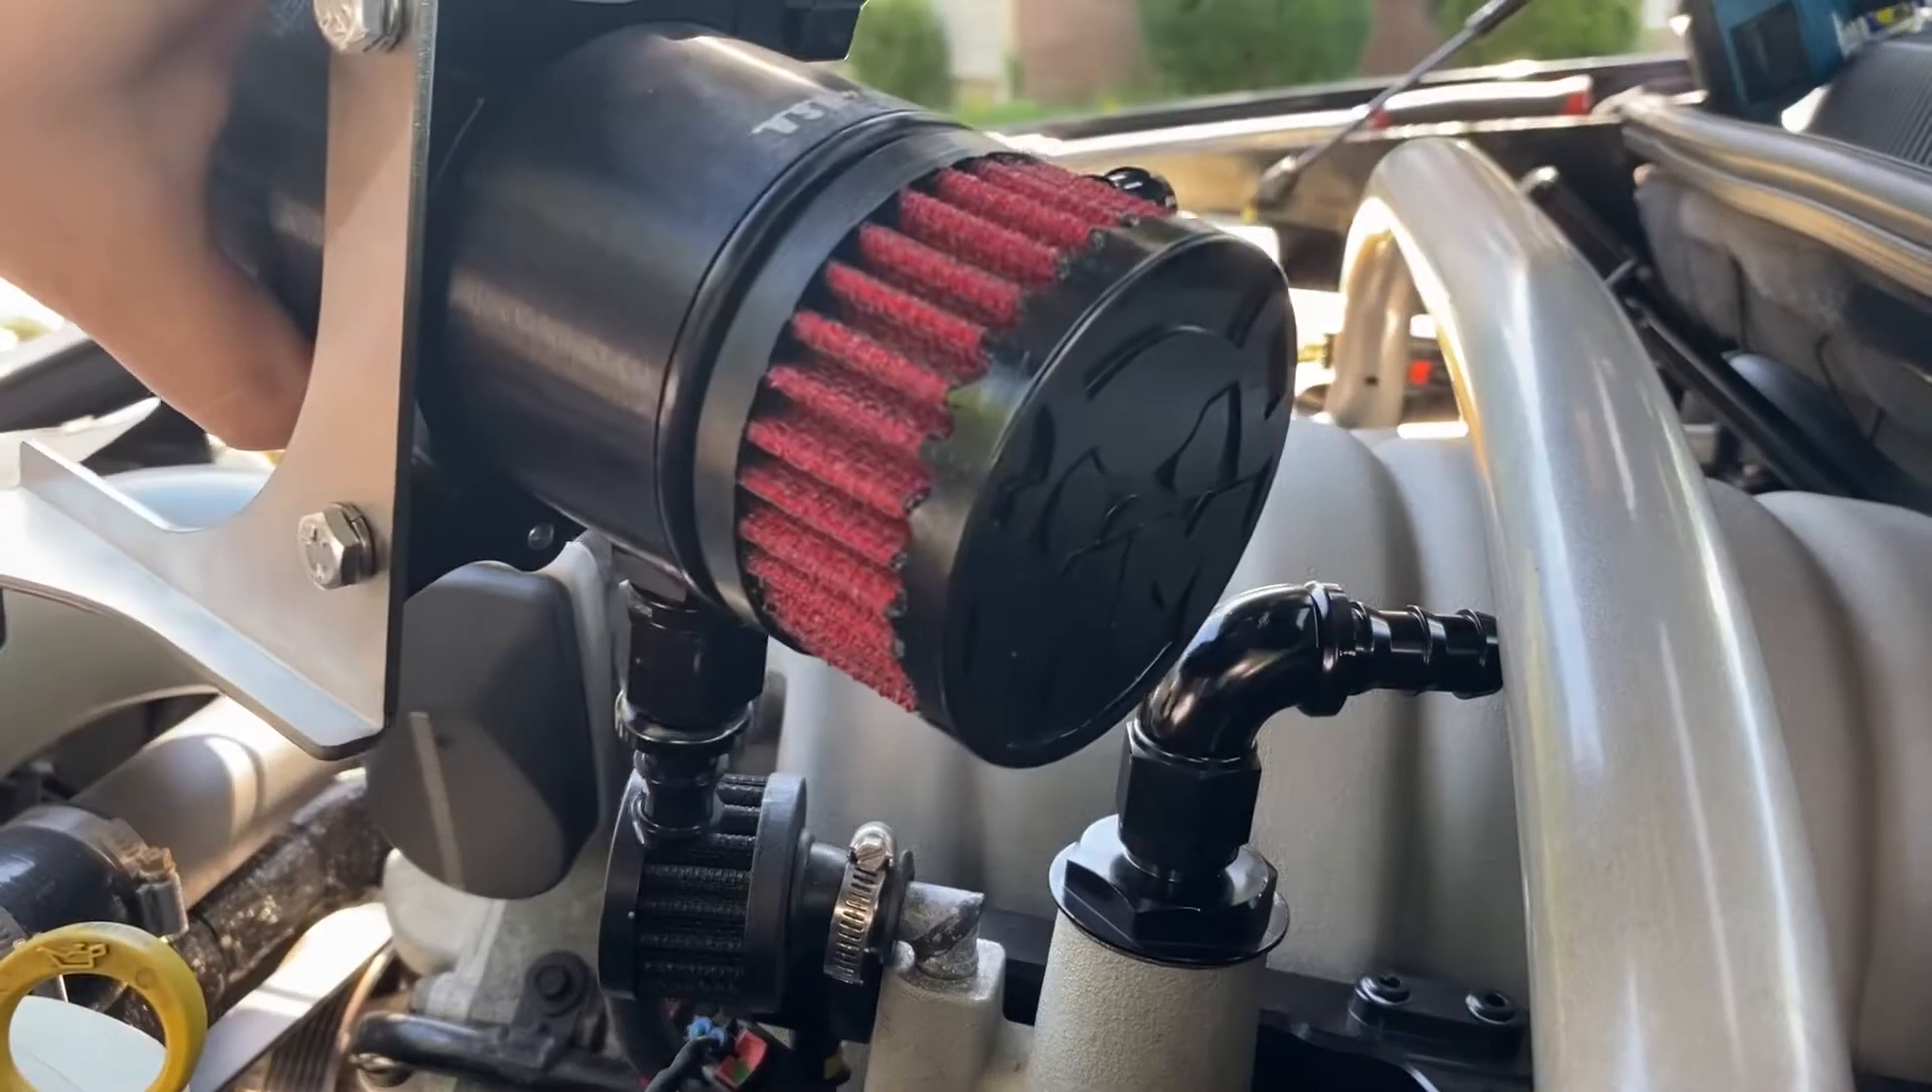And then we went ahead and installed, um, the filter on top.